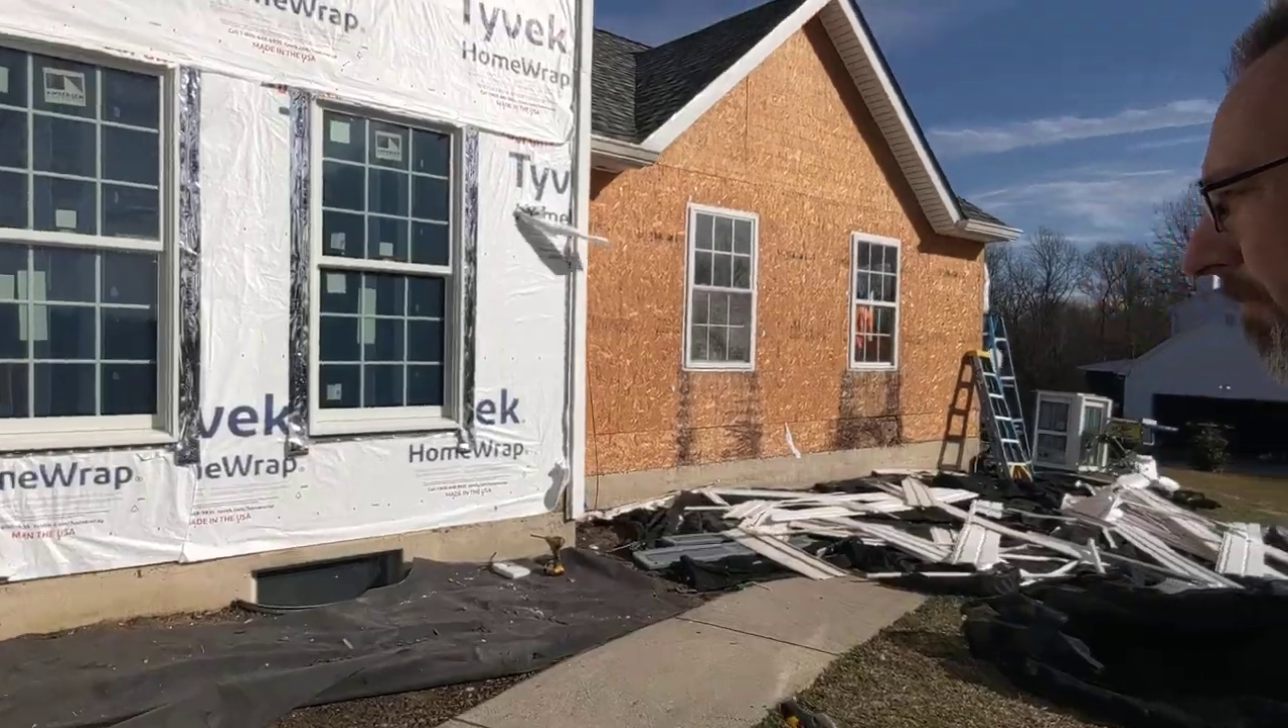We've got the siding ripped down.